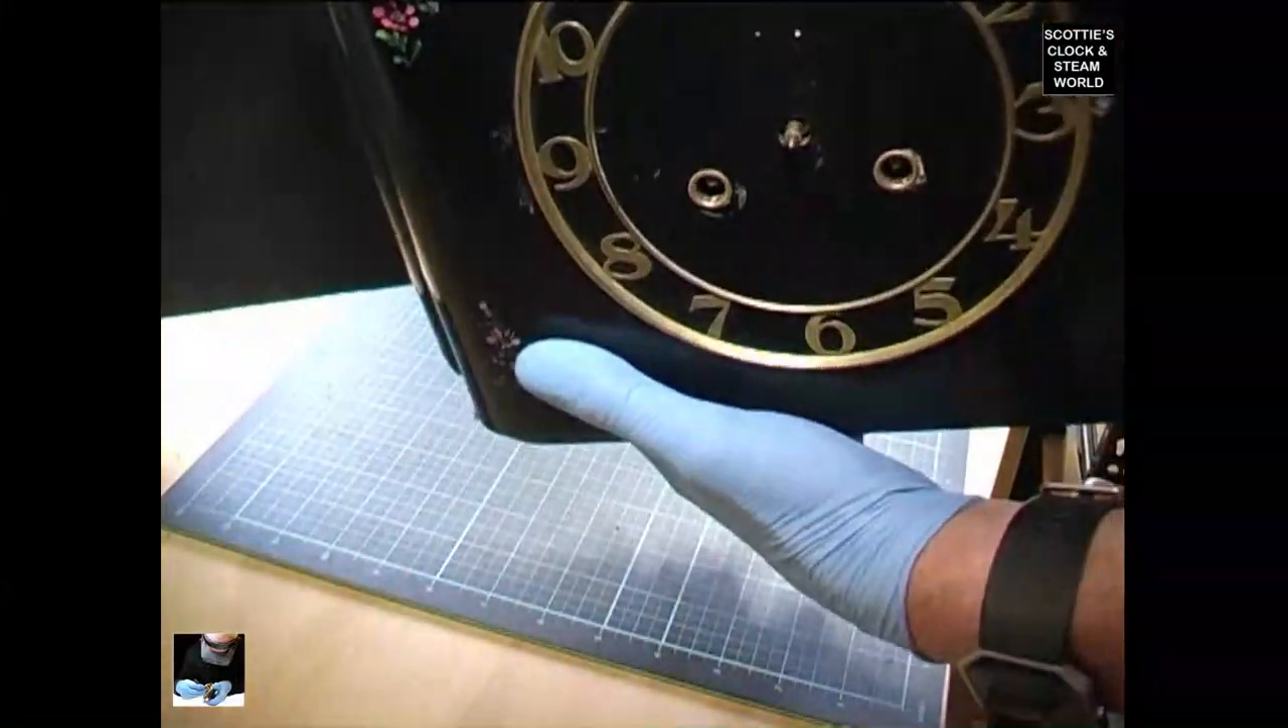Now we've taken the hands off.